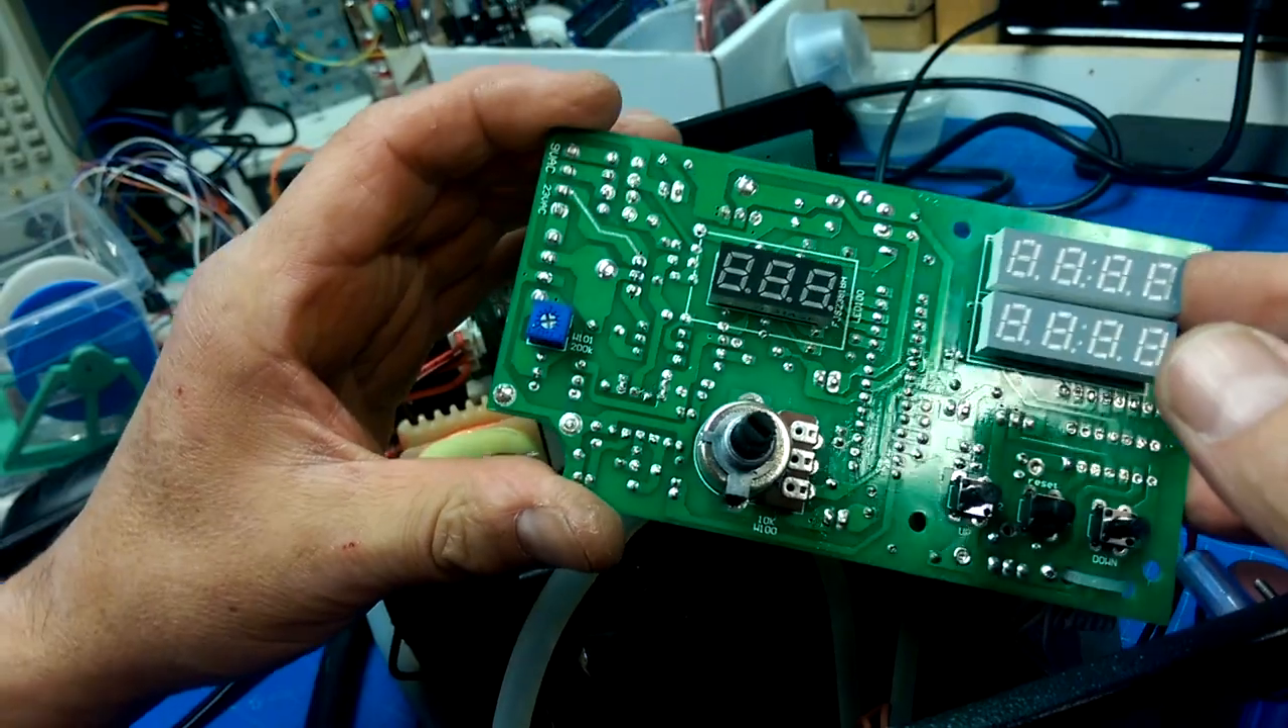And there we have the circuit board out.